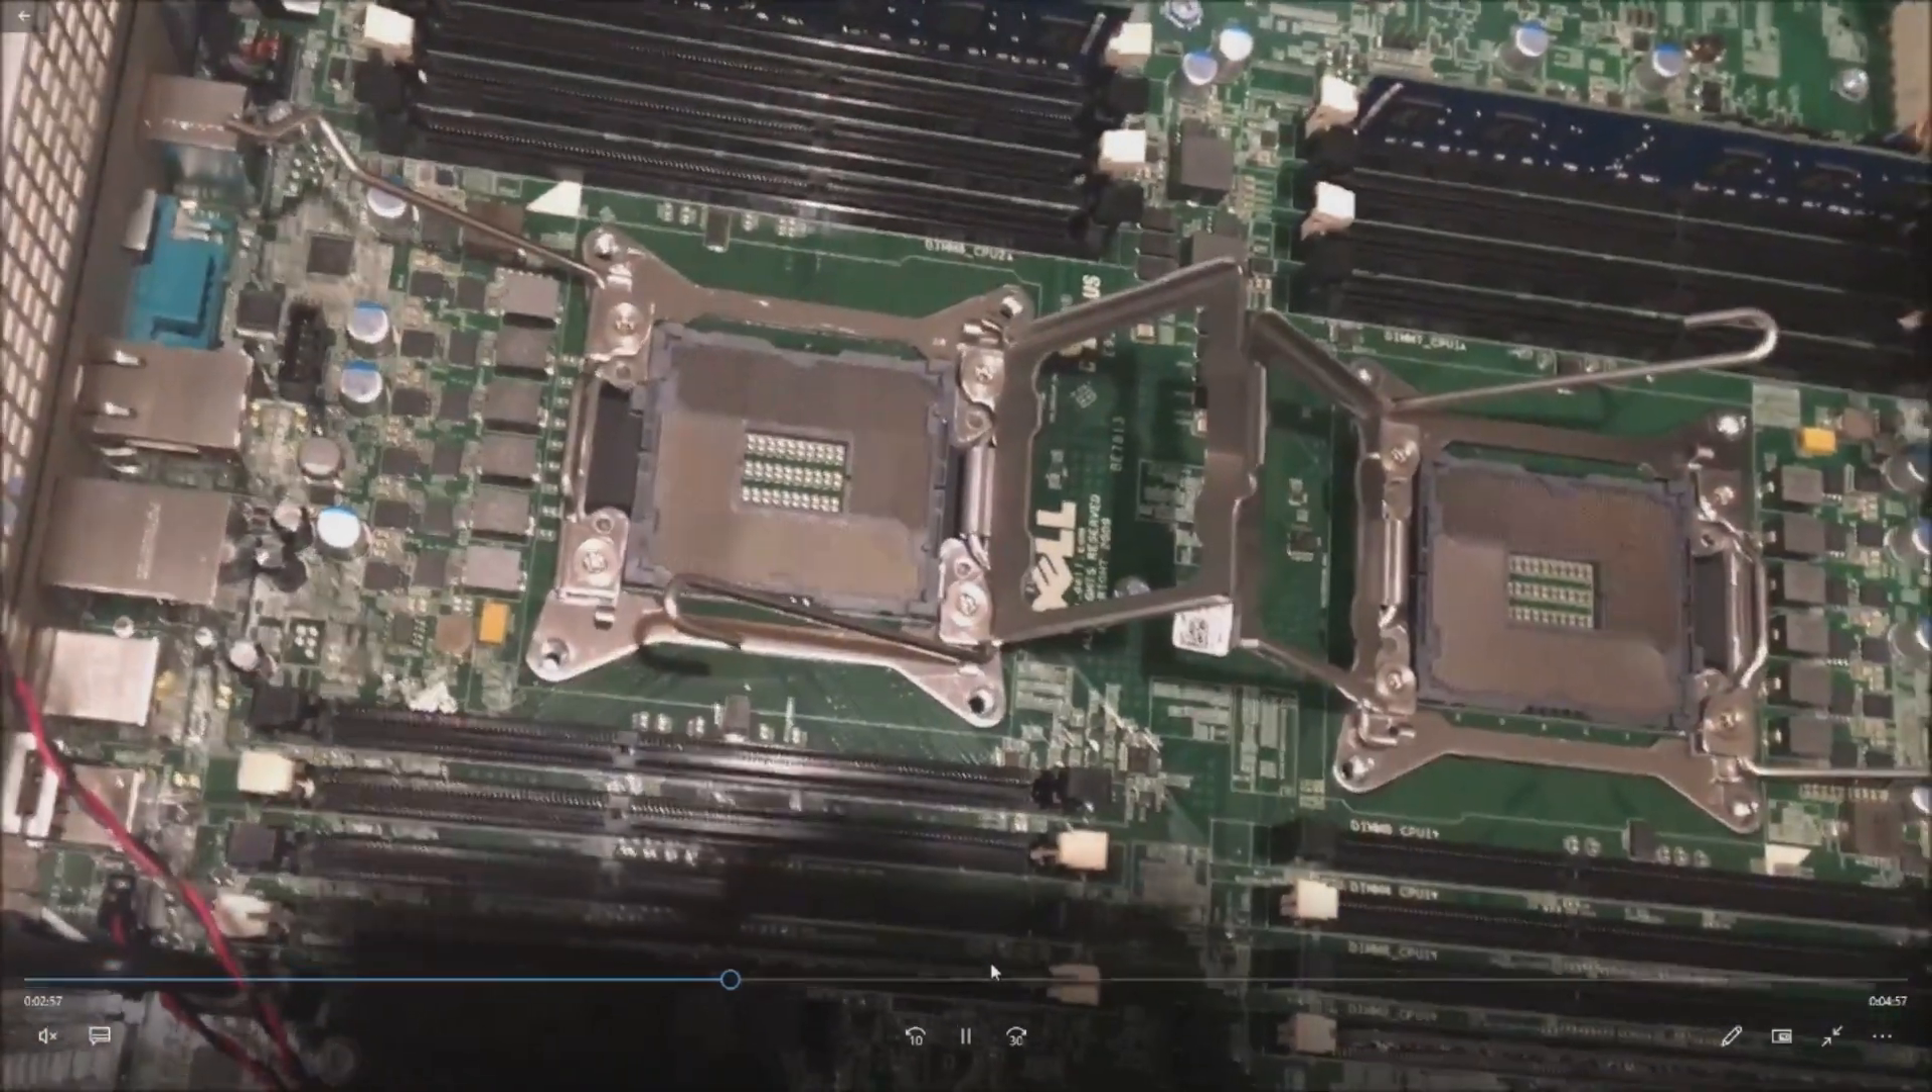So we've got our two processors removed those are the e5 2603 v2's and again here's the processor that we are going to replace both of those processors with.